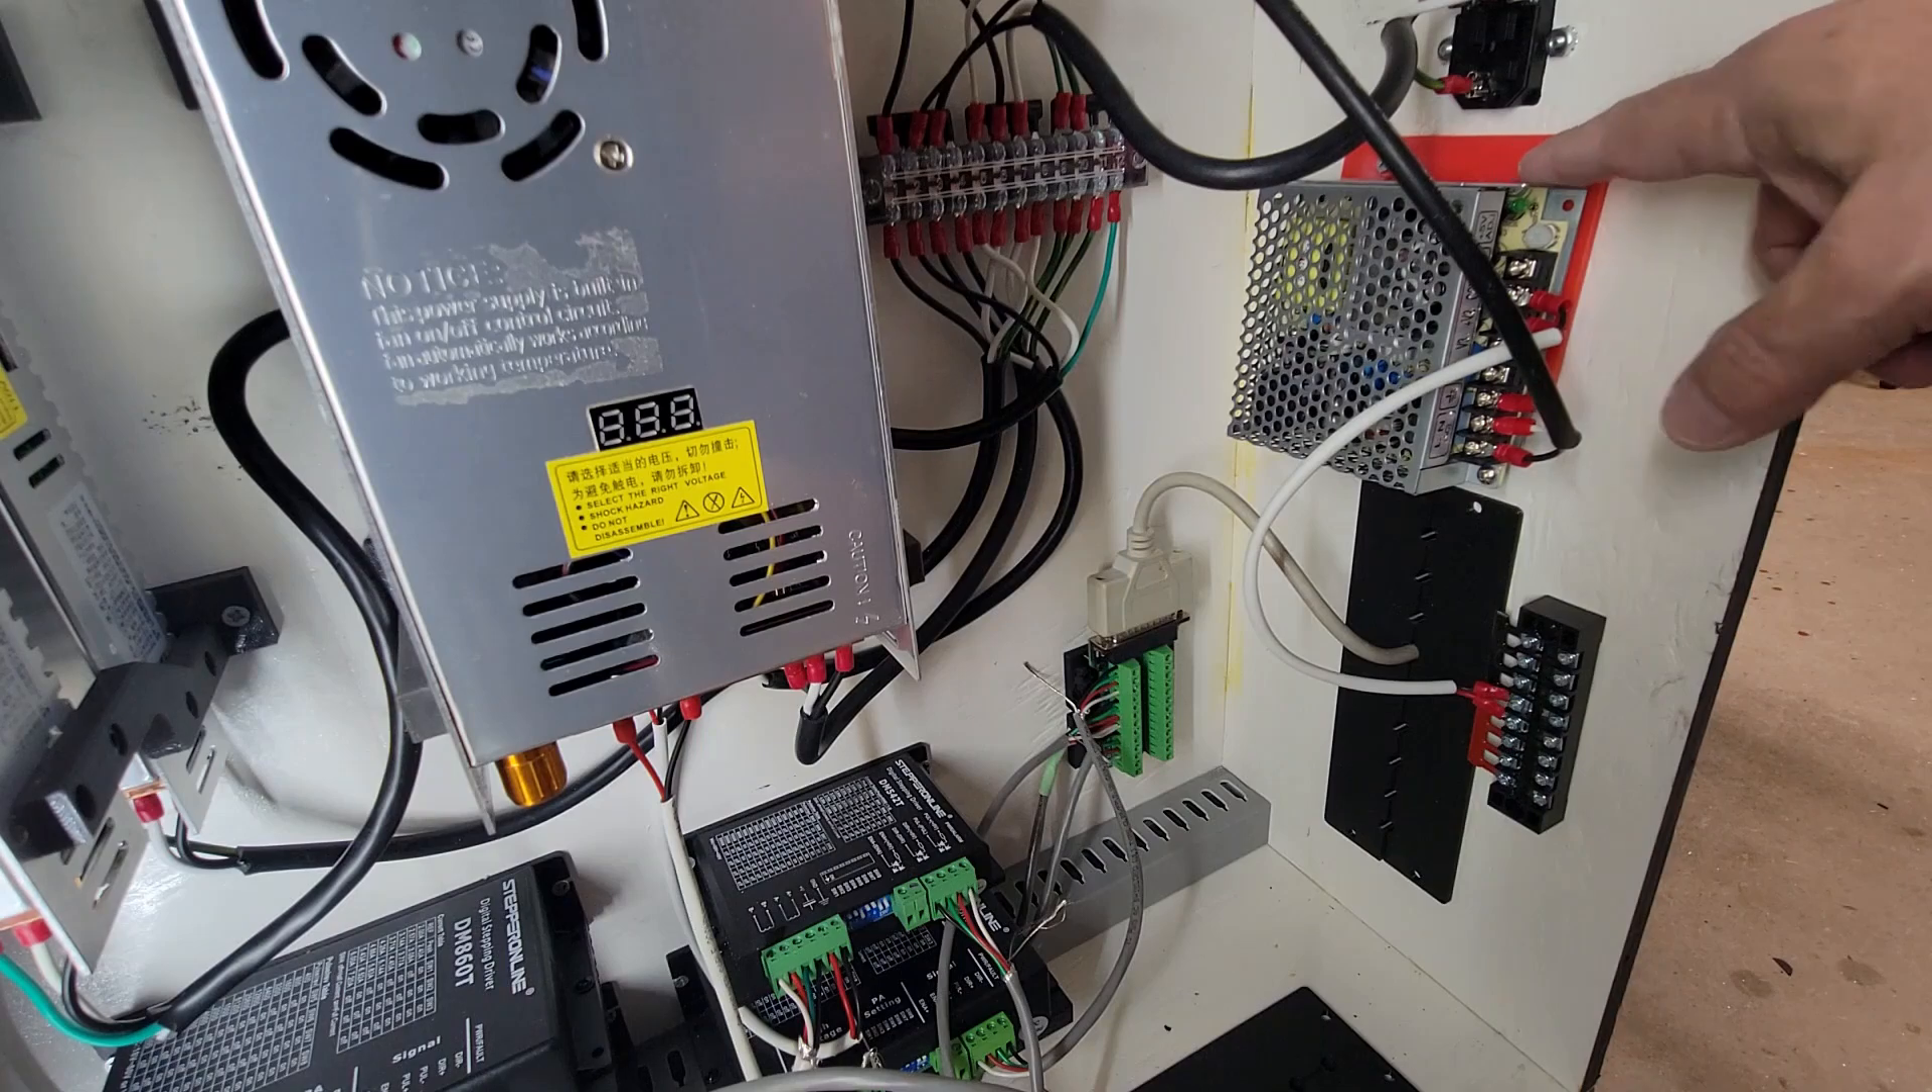Okay I got the power supply mounted here I used a 3d printed bracket and just fasten the power supply to that and then put a couple of screws up here to hang this up here.